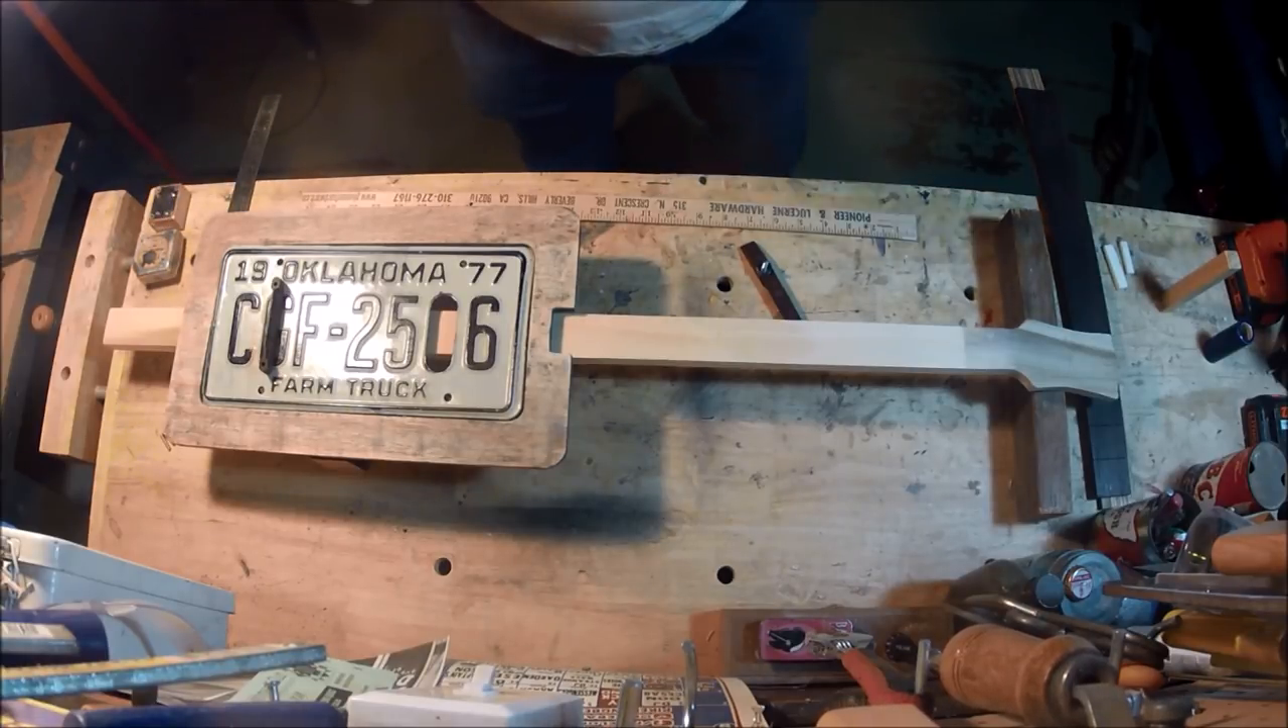You notice i have not put the fingerboard on this yet.